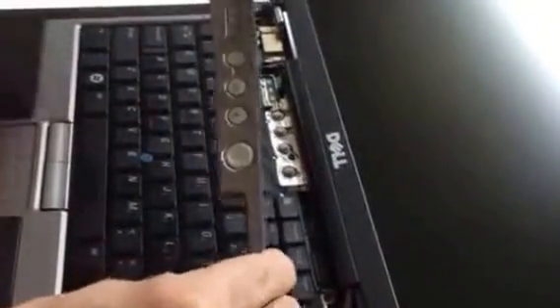The only thing left now is to reassemble the plastic power strip.